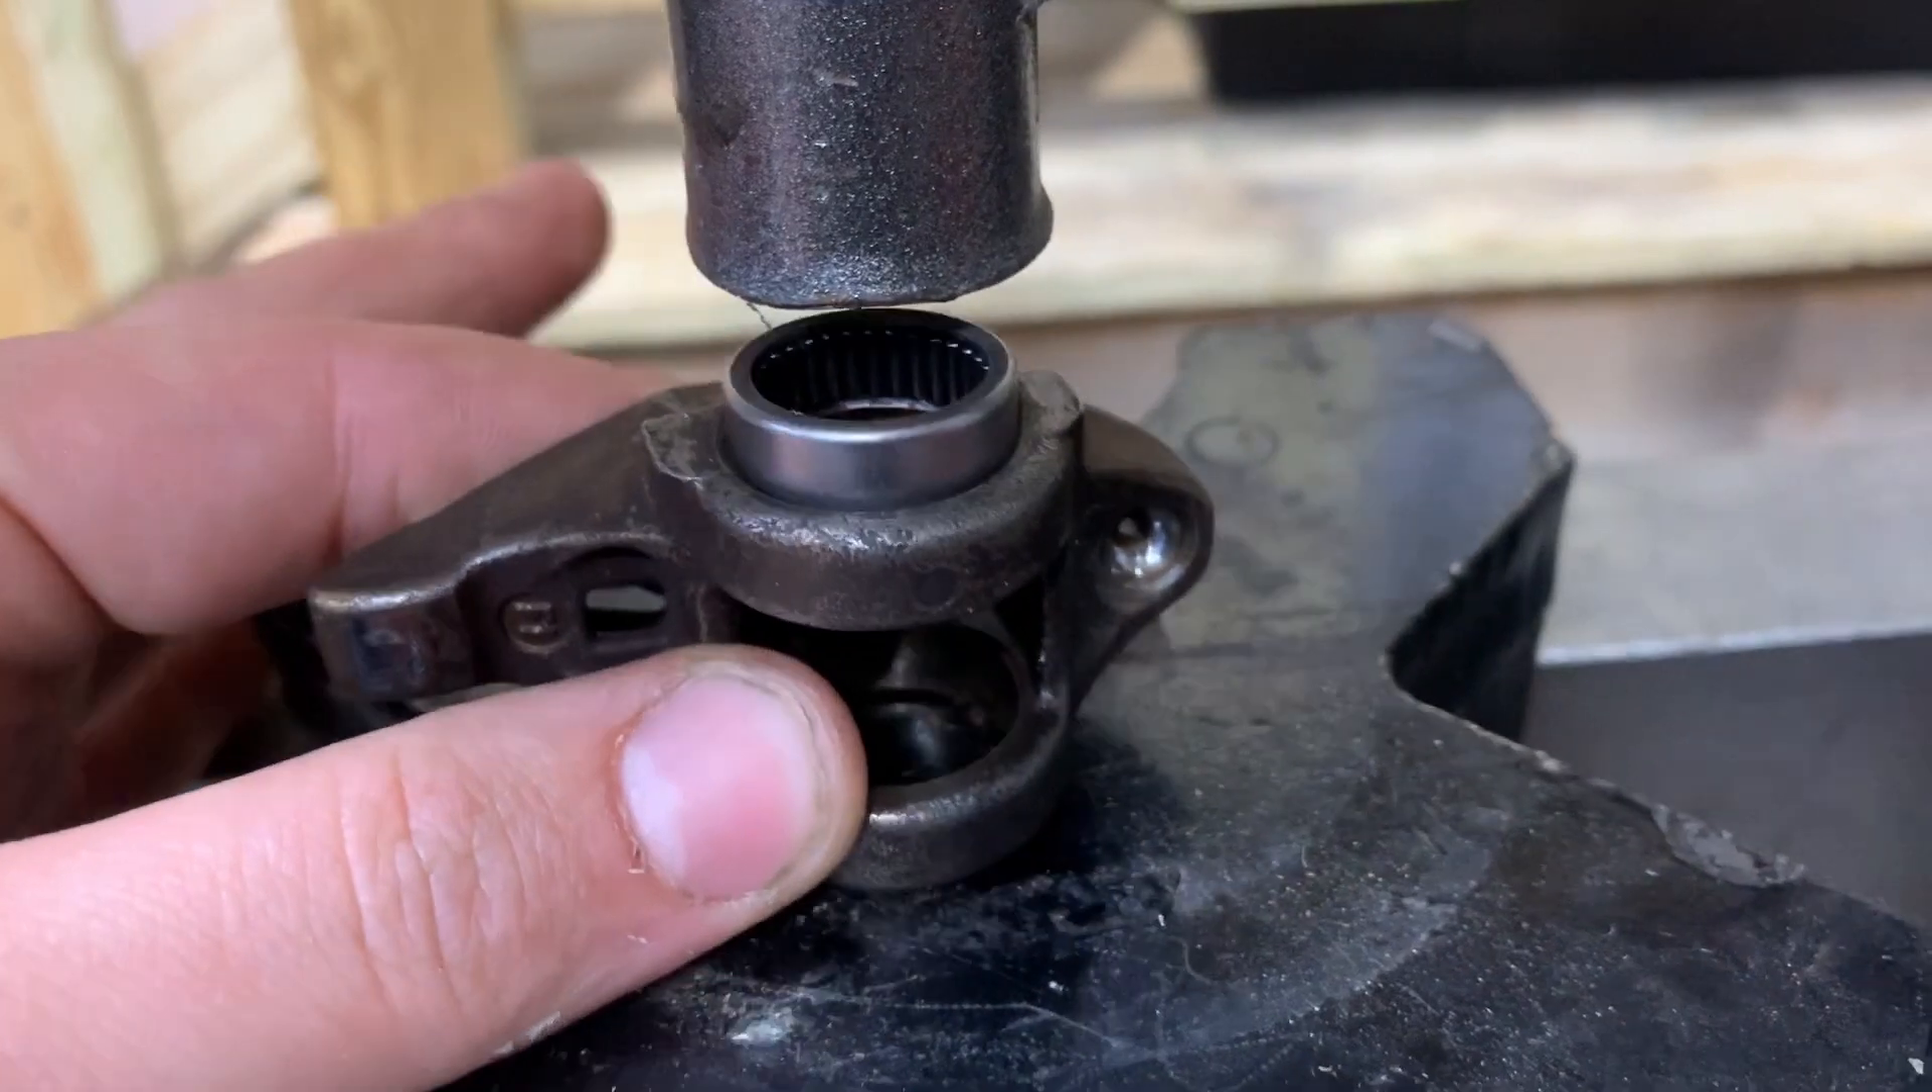The lettering is facing out. That bearing is just sat in there. There's no force that's been applied to it yet.